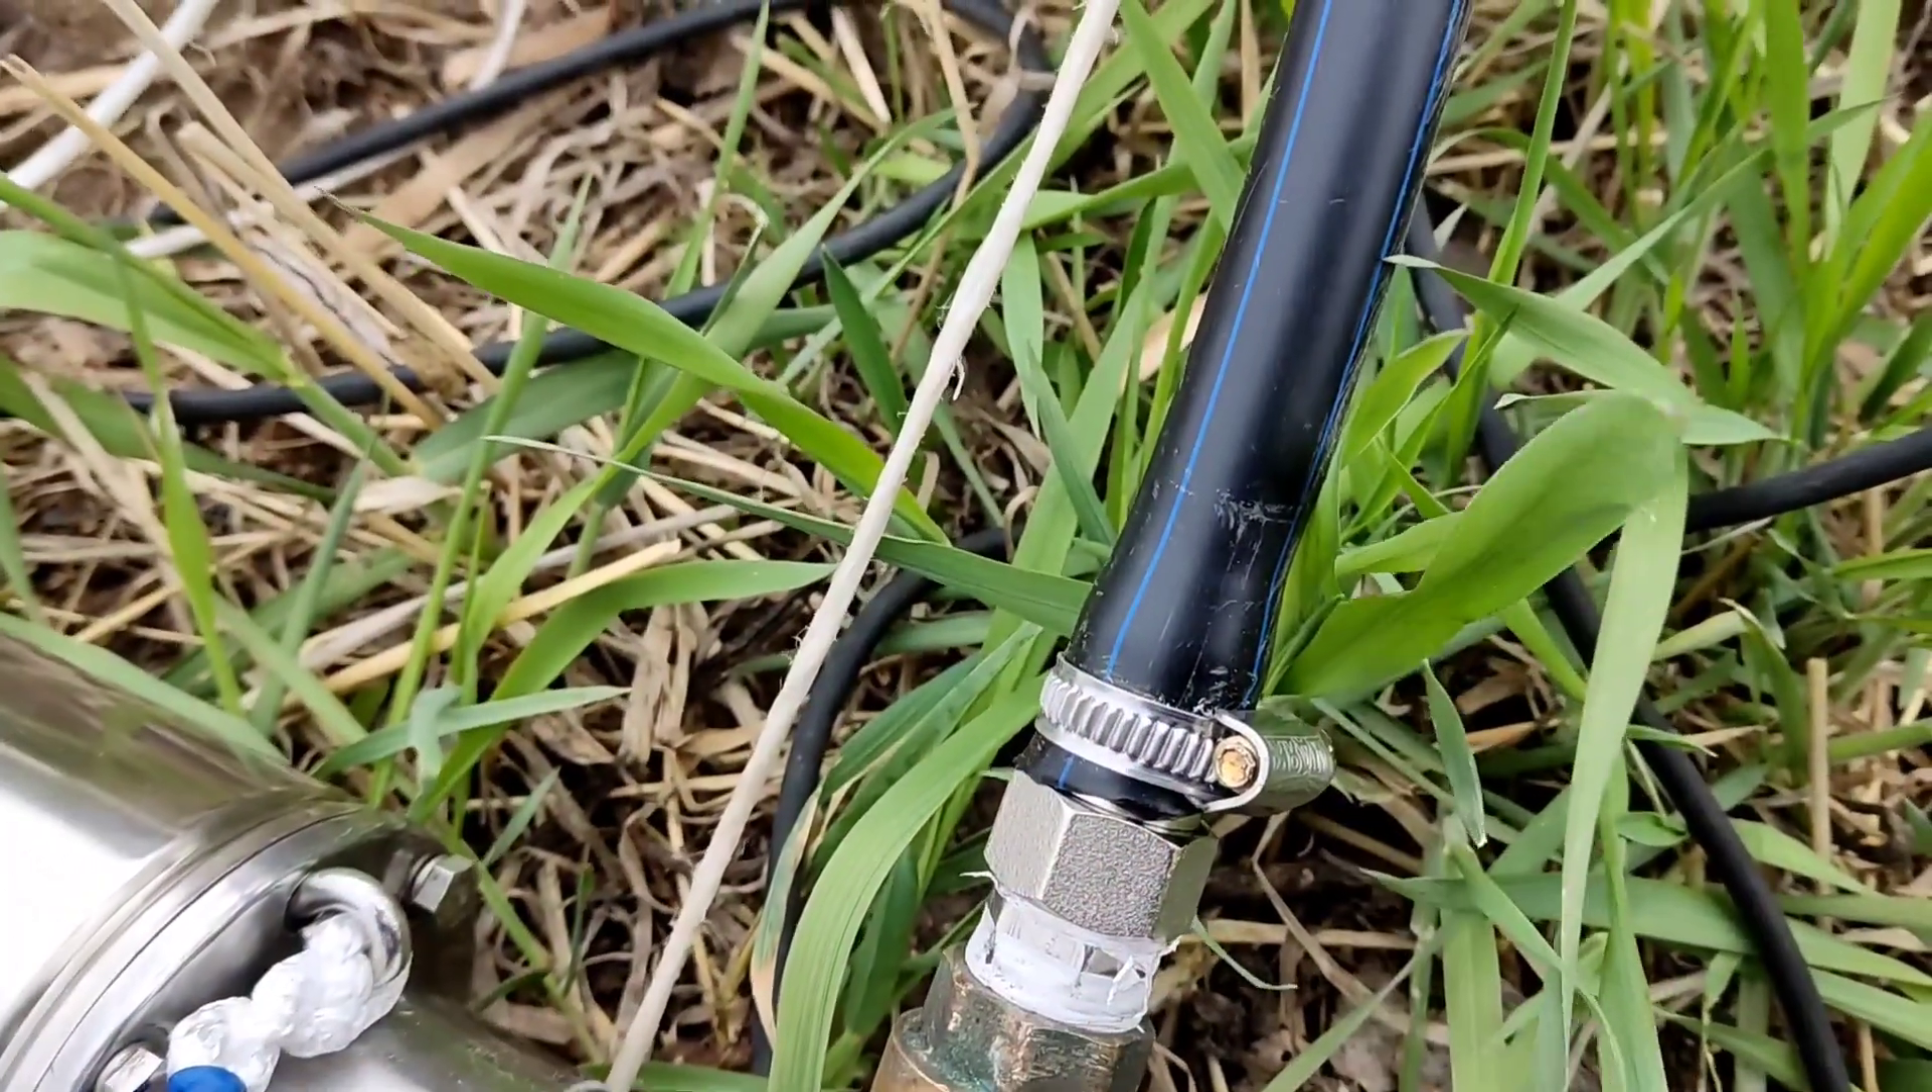Поставил трубу на место, на фитинг, поставил хомут.